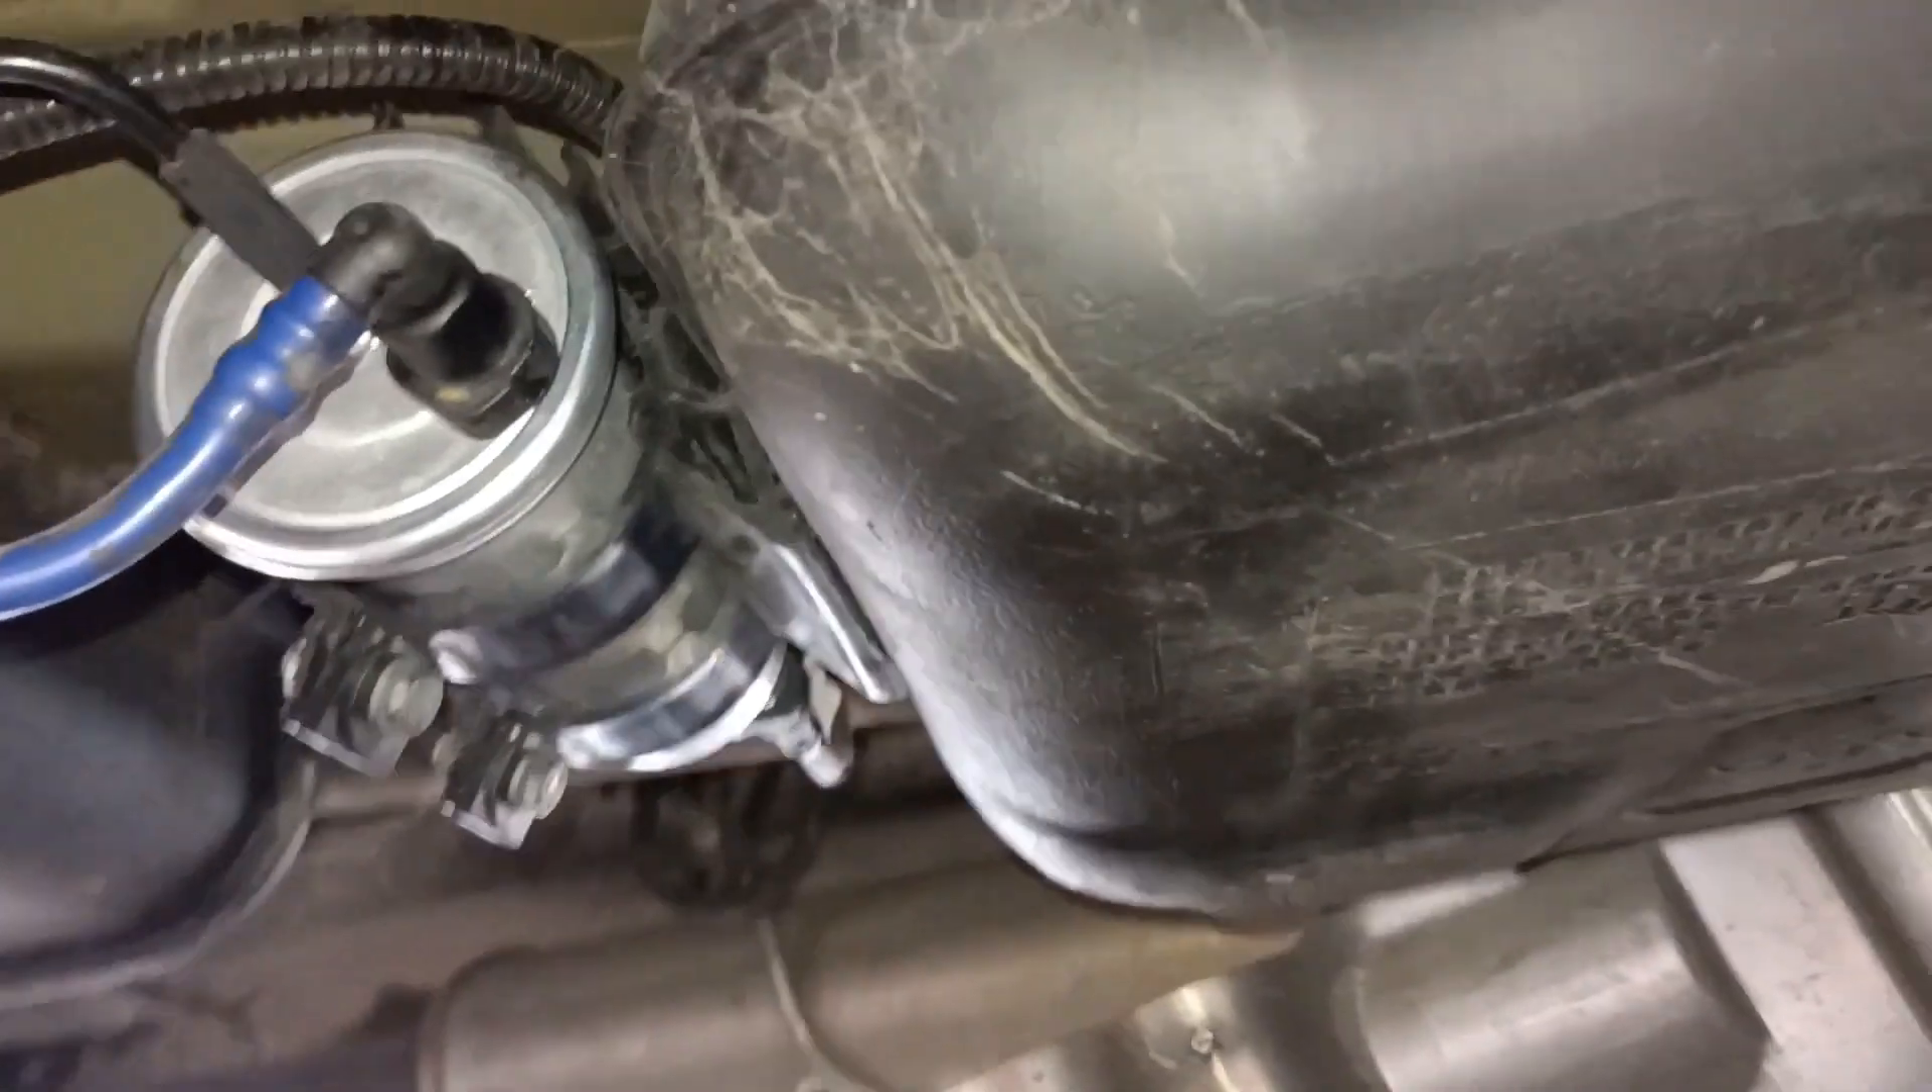Na-install na natin yung filter.